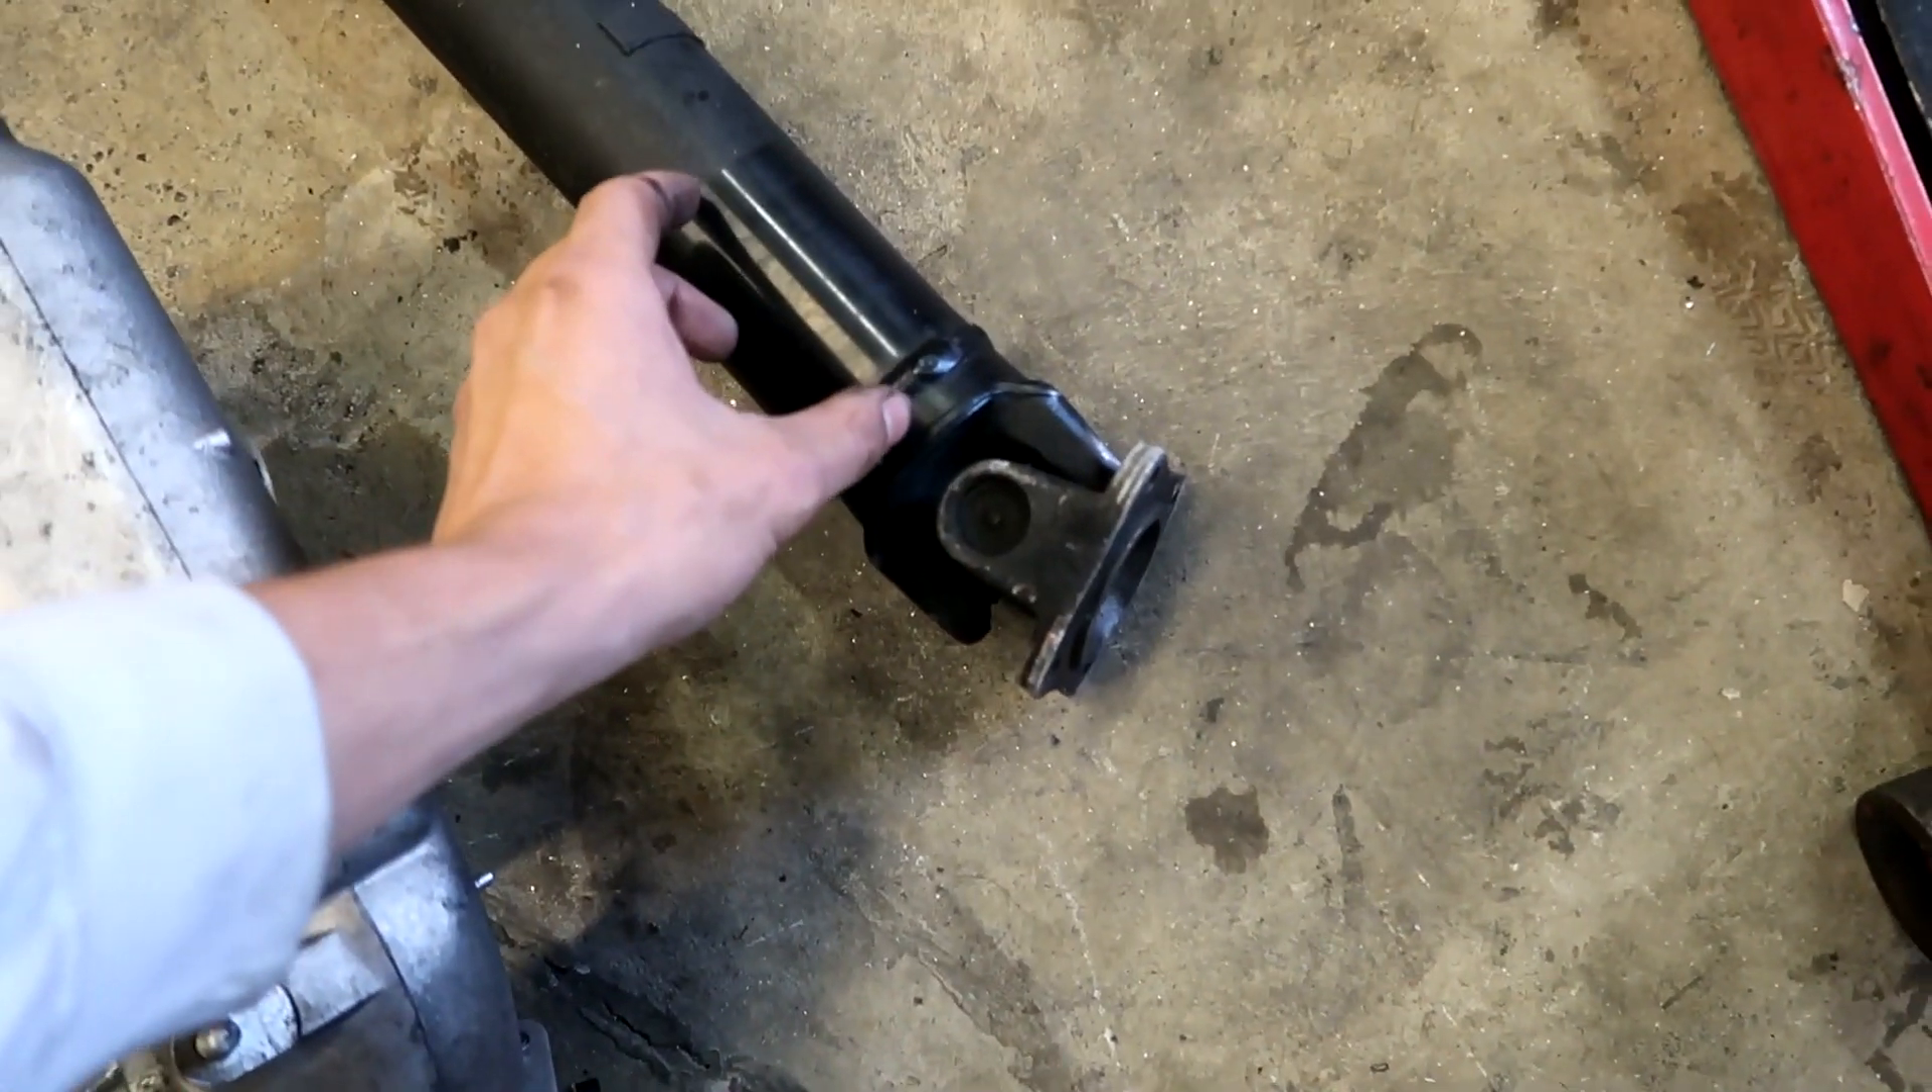And then I also took the drive shaft off as well, or at least the front half of it because I don't want this dragging on the ground.